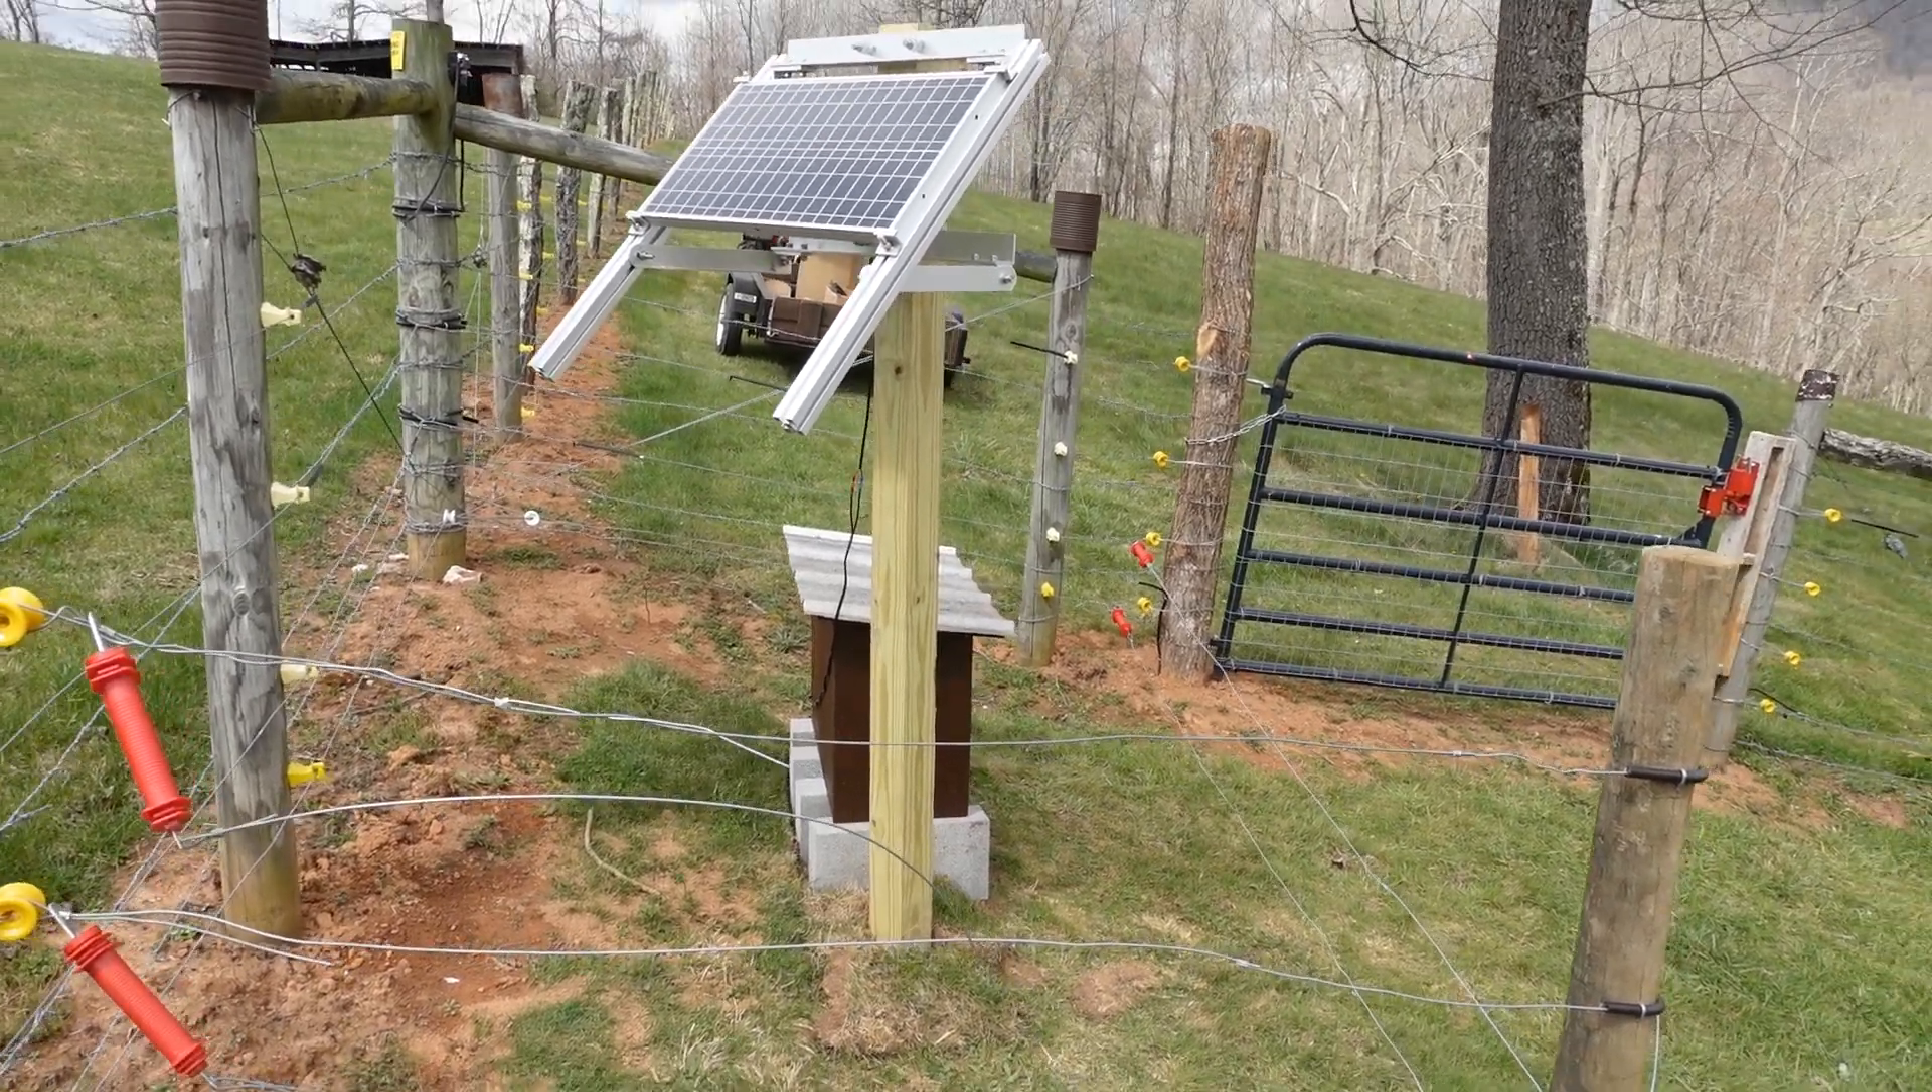So what we have done is we've got a 30-watt solar panel mounted on a 4x4 treated post there in the ground. We've got our angle good.